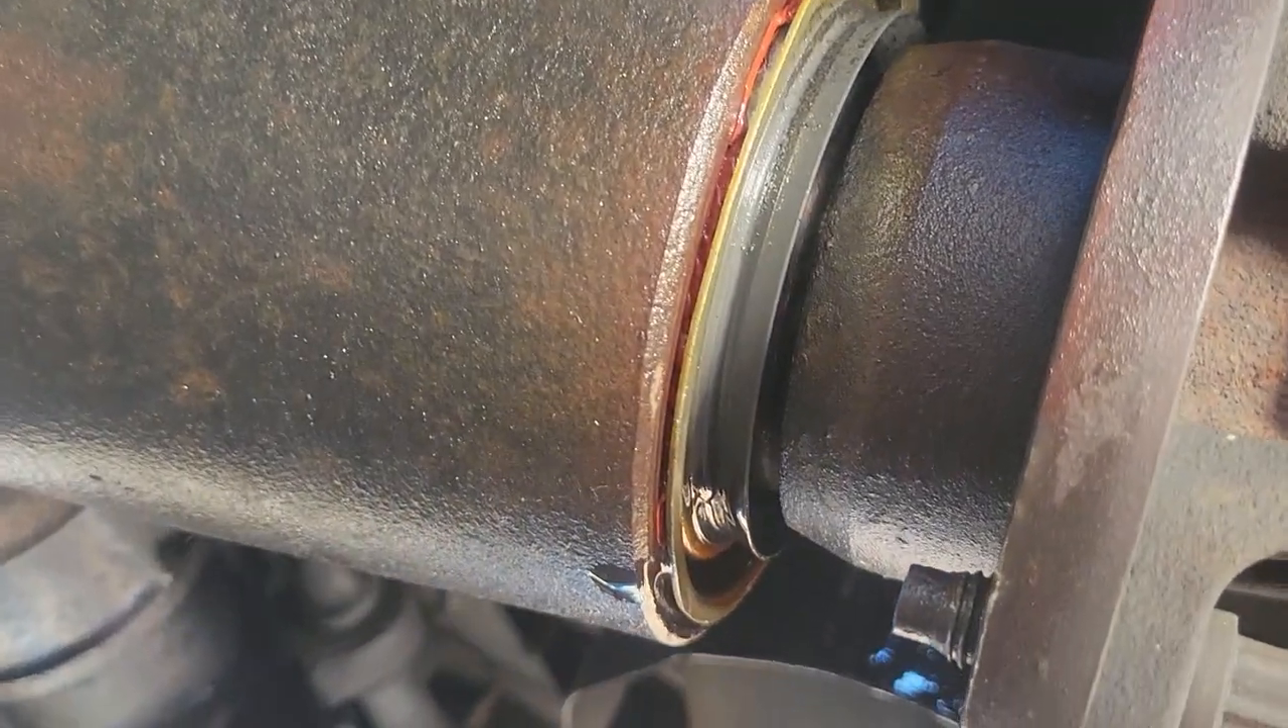You all see this? That orange right there showing on that pinion seal. It just popped out. It's not seated to the actual differential.